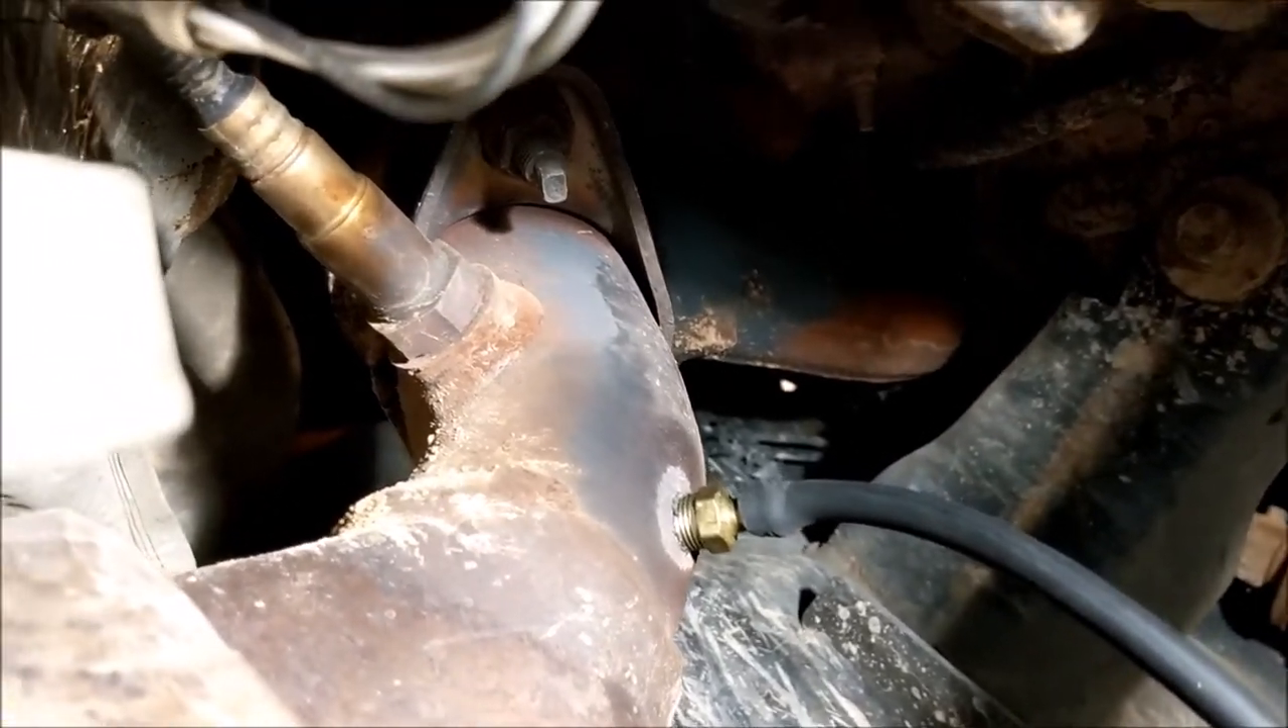Alright, you can see here I have drilled the 3 8ths hole, tapped it, put the 1 8th inch NPT fitting in, got the hose attached to my pressure gauge.